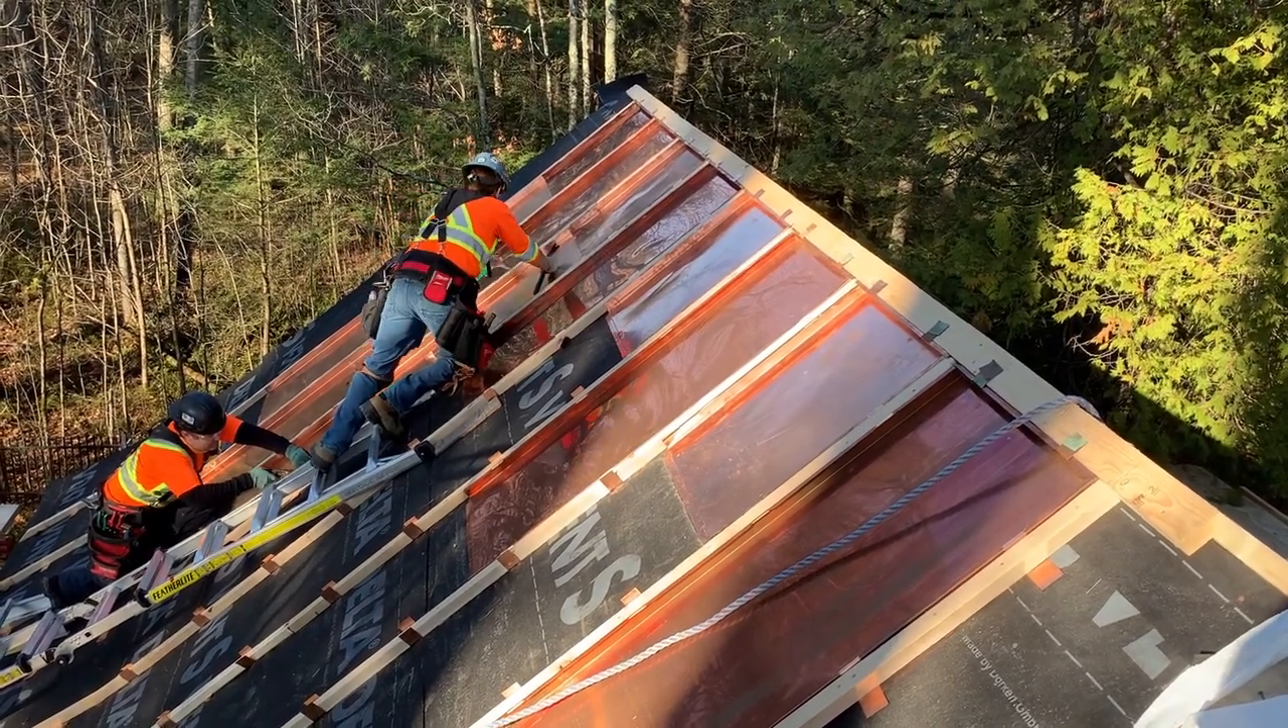As you can see, the first few pans of copper are being installed and at the roof ridge, a new detail that will ensure a much better waterproof seal.